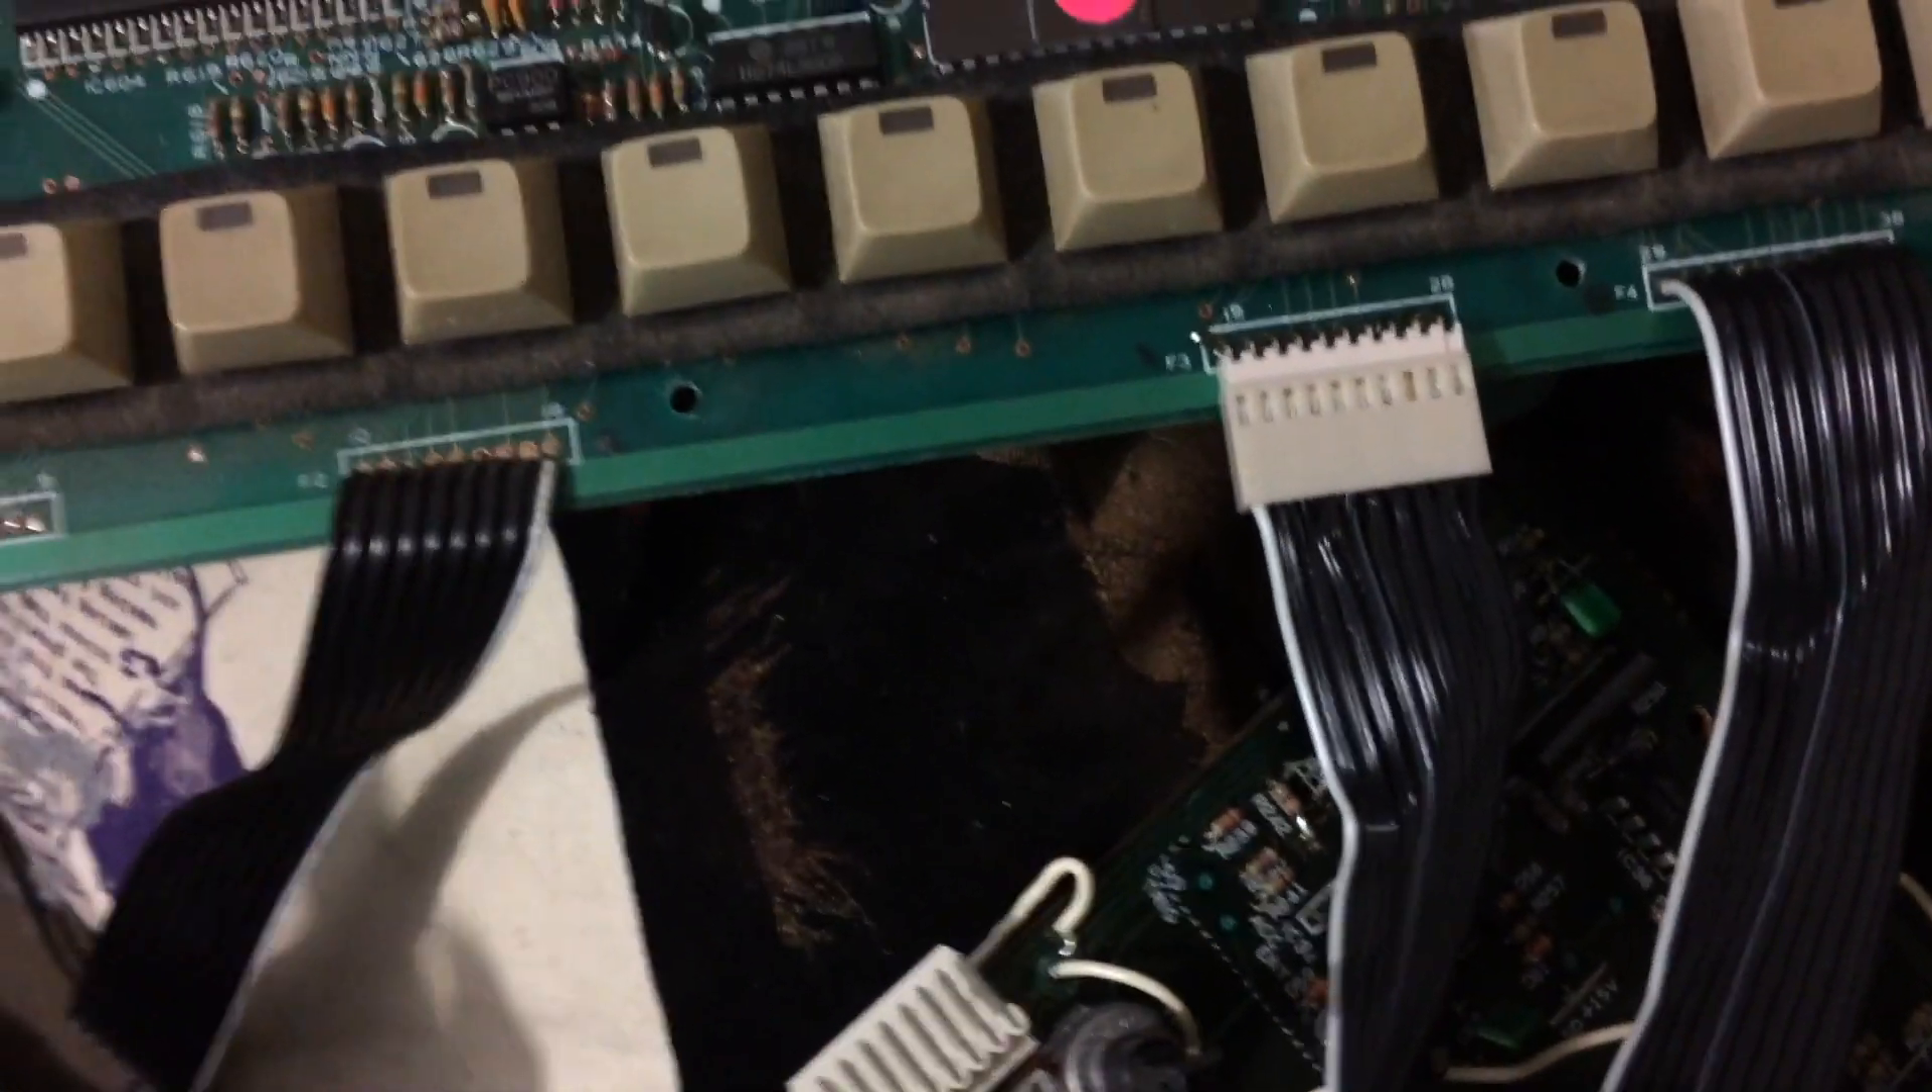I've got some um 10 pin connectors that i've soldered to the board and then i've um connected them to the ribbon cable.